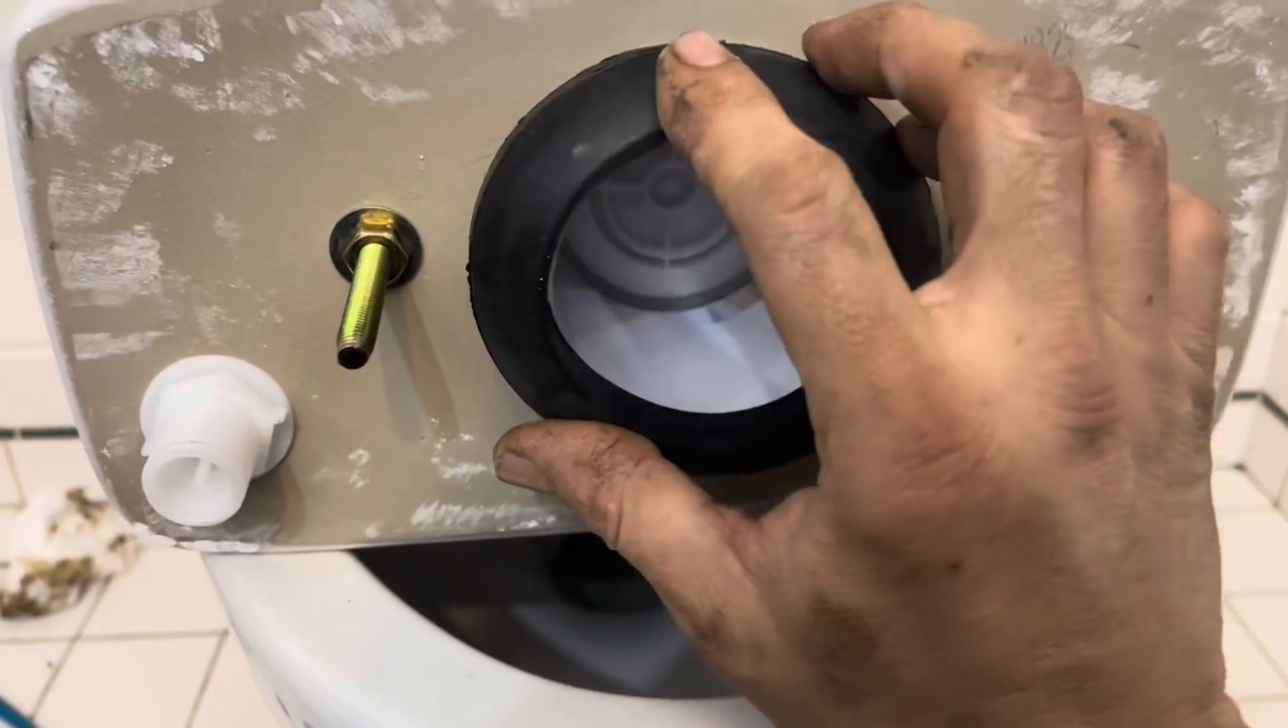We've got this ring that quite simply fits onto the bottom here.